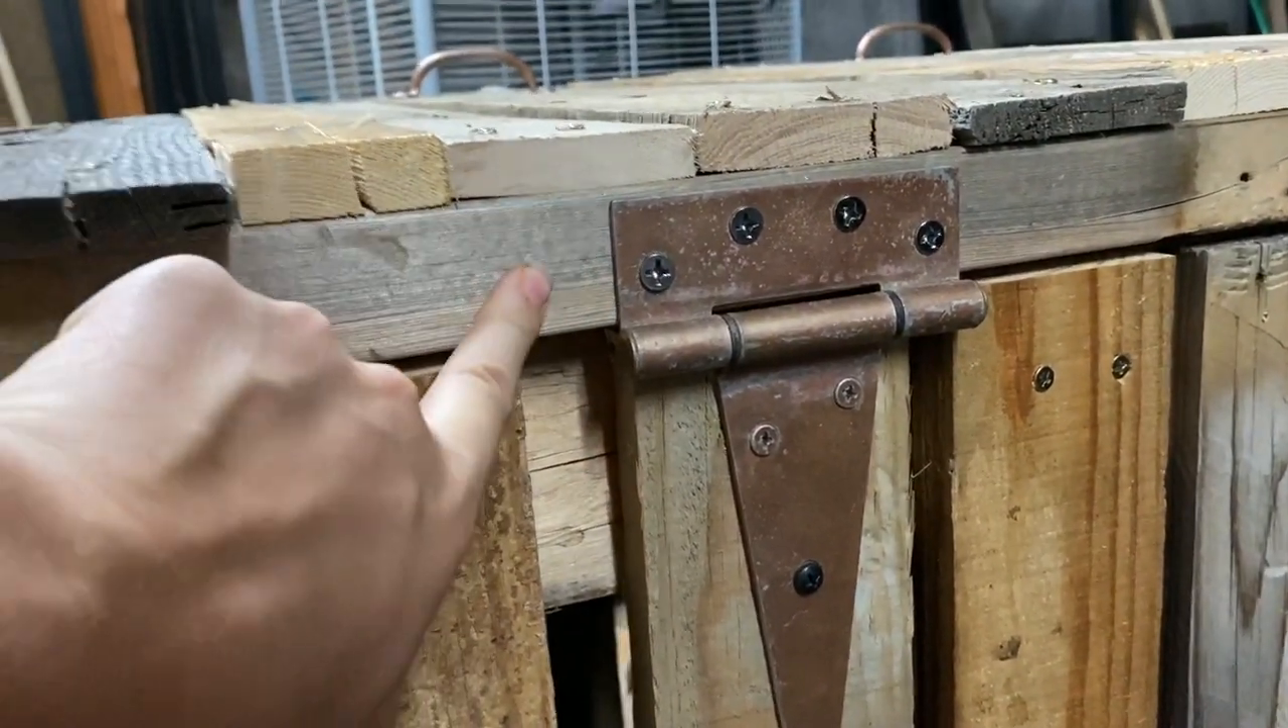So, what I did here is the short side of the hinge is on the 2x4 that is connected to the top.